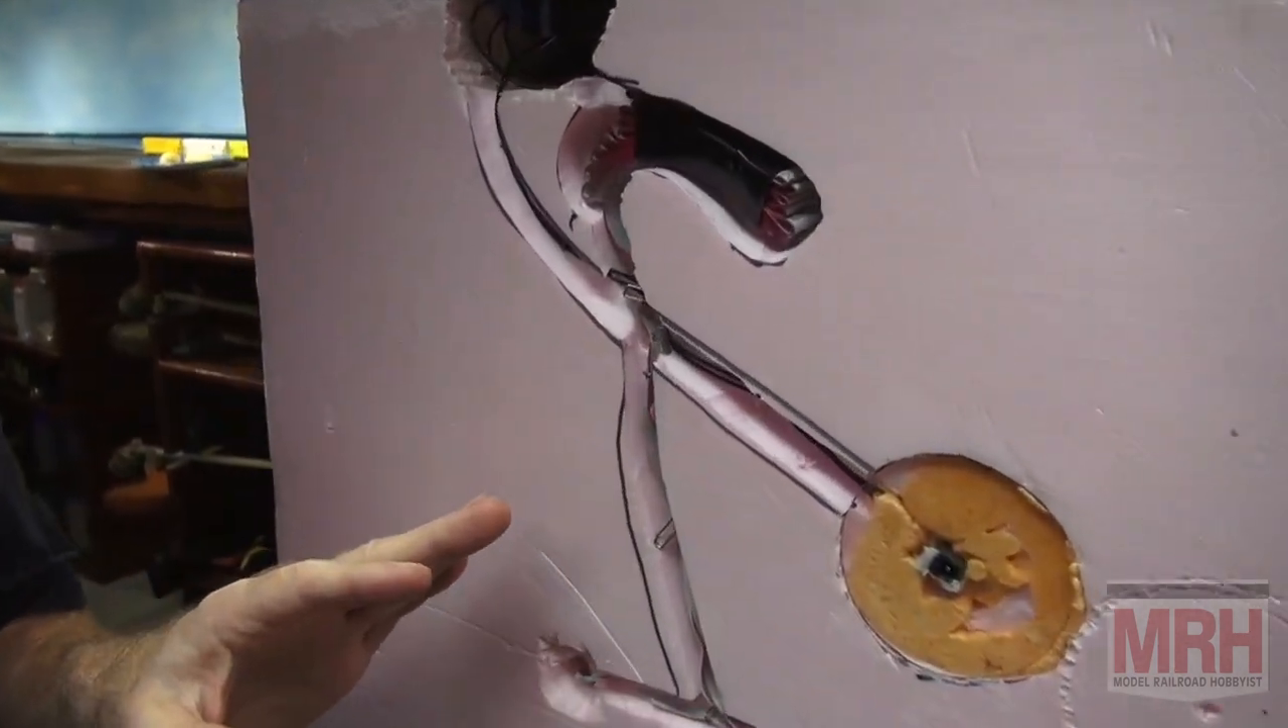Now all the ribbon wires. All the black wires. Everything is tucked into our grooves in the foam.